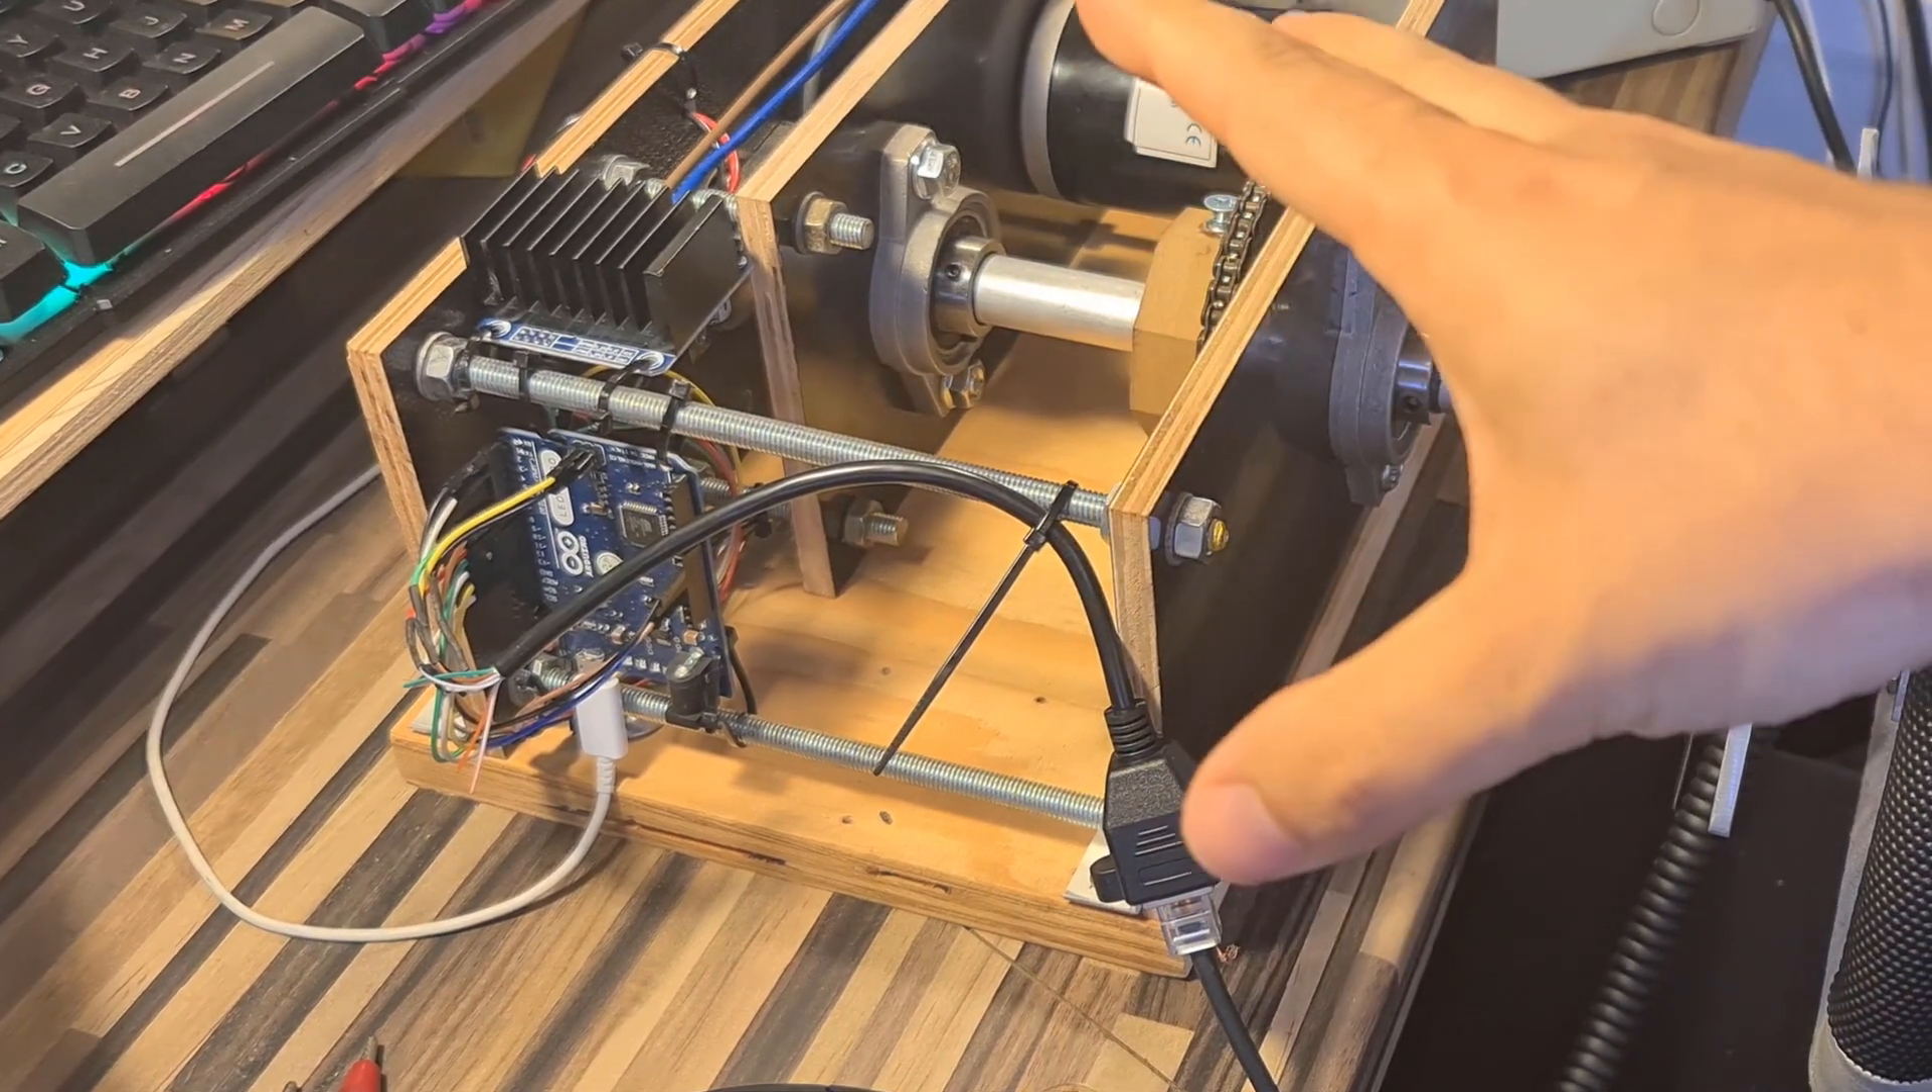The wiring as you can see has been tidied up and the motor controller and the Leonardo unit has been mounted.